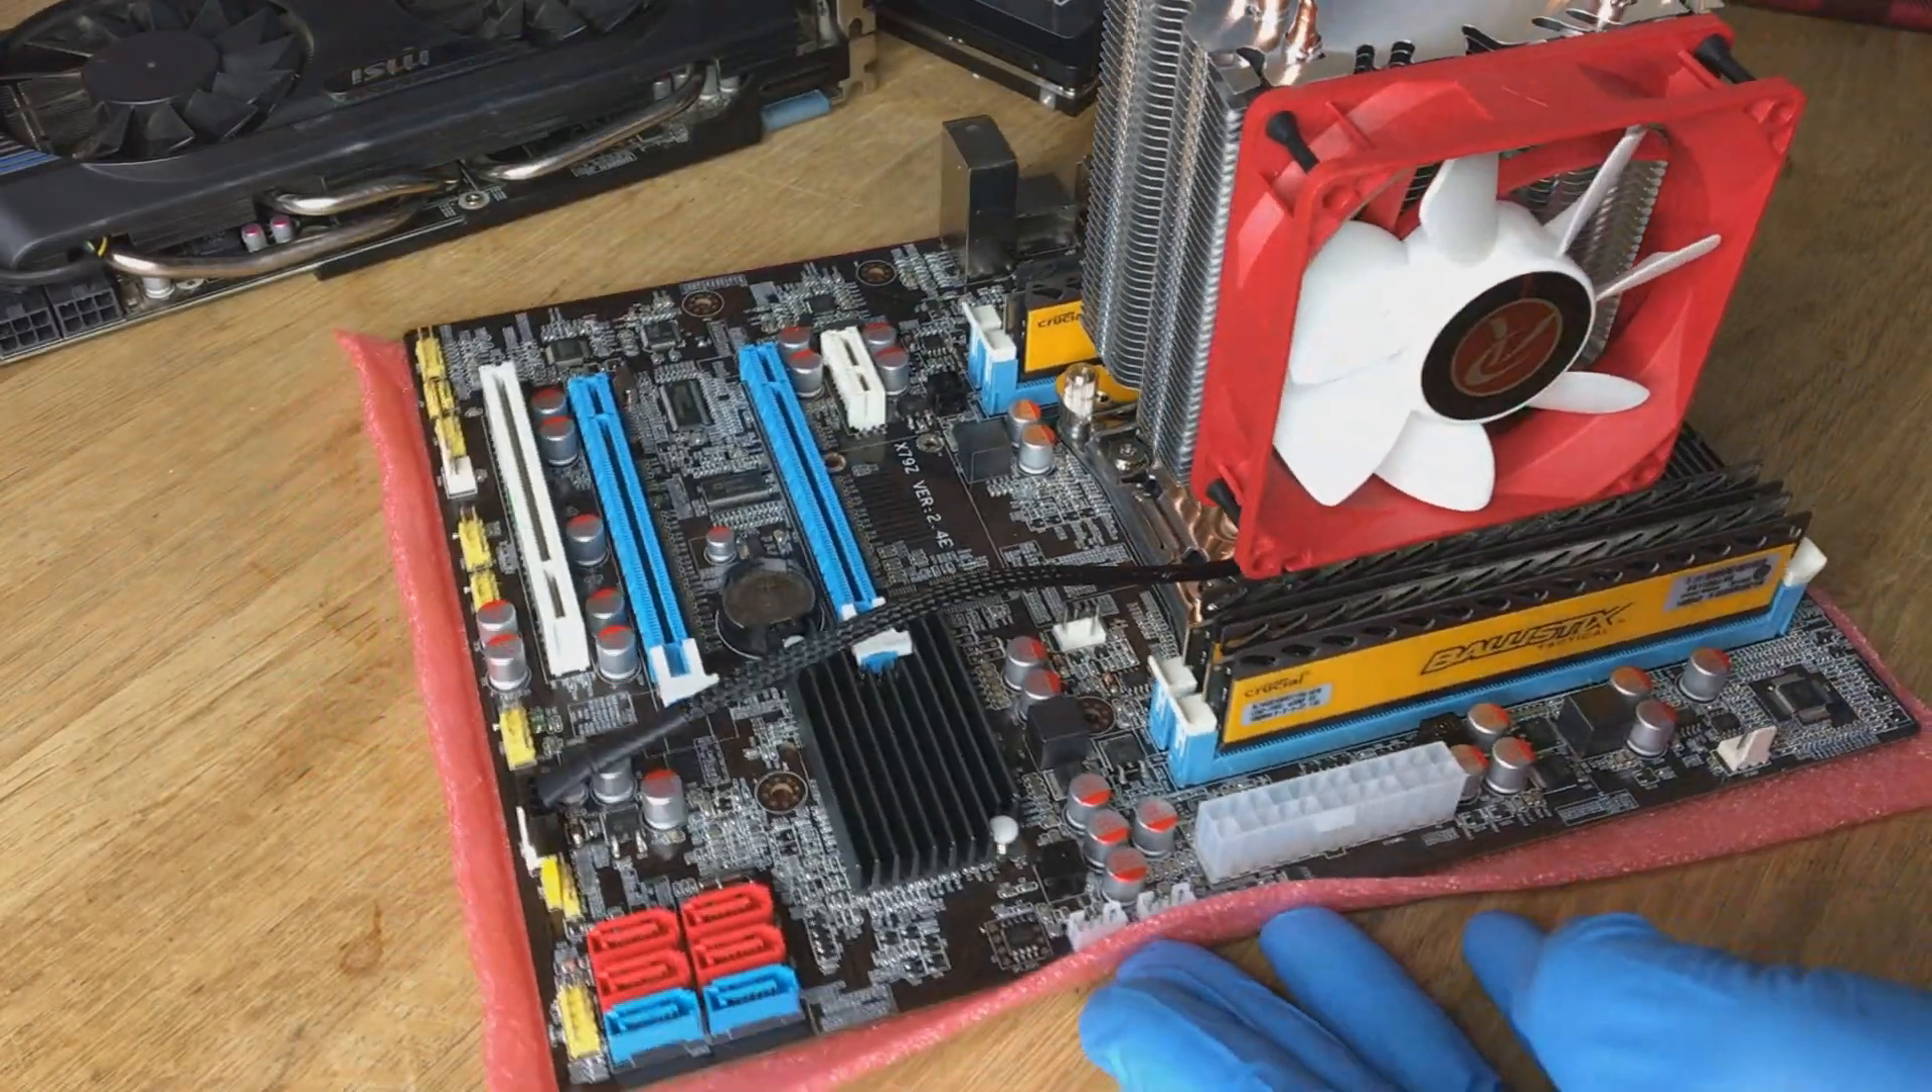There you have it, that's the cooler installed.